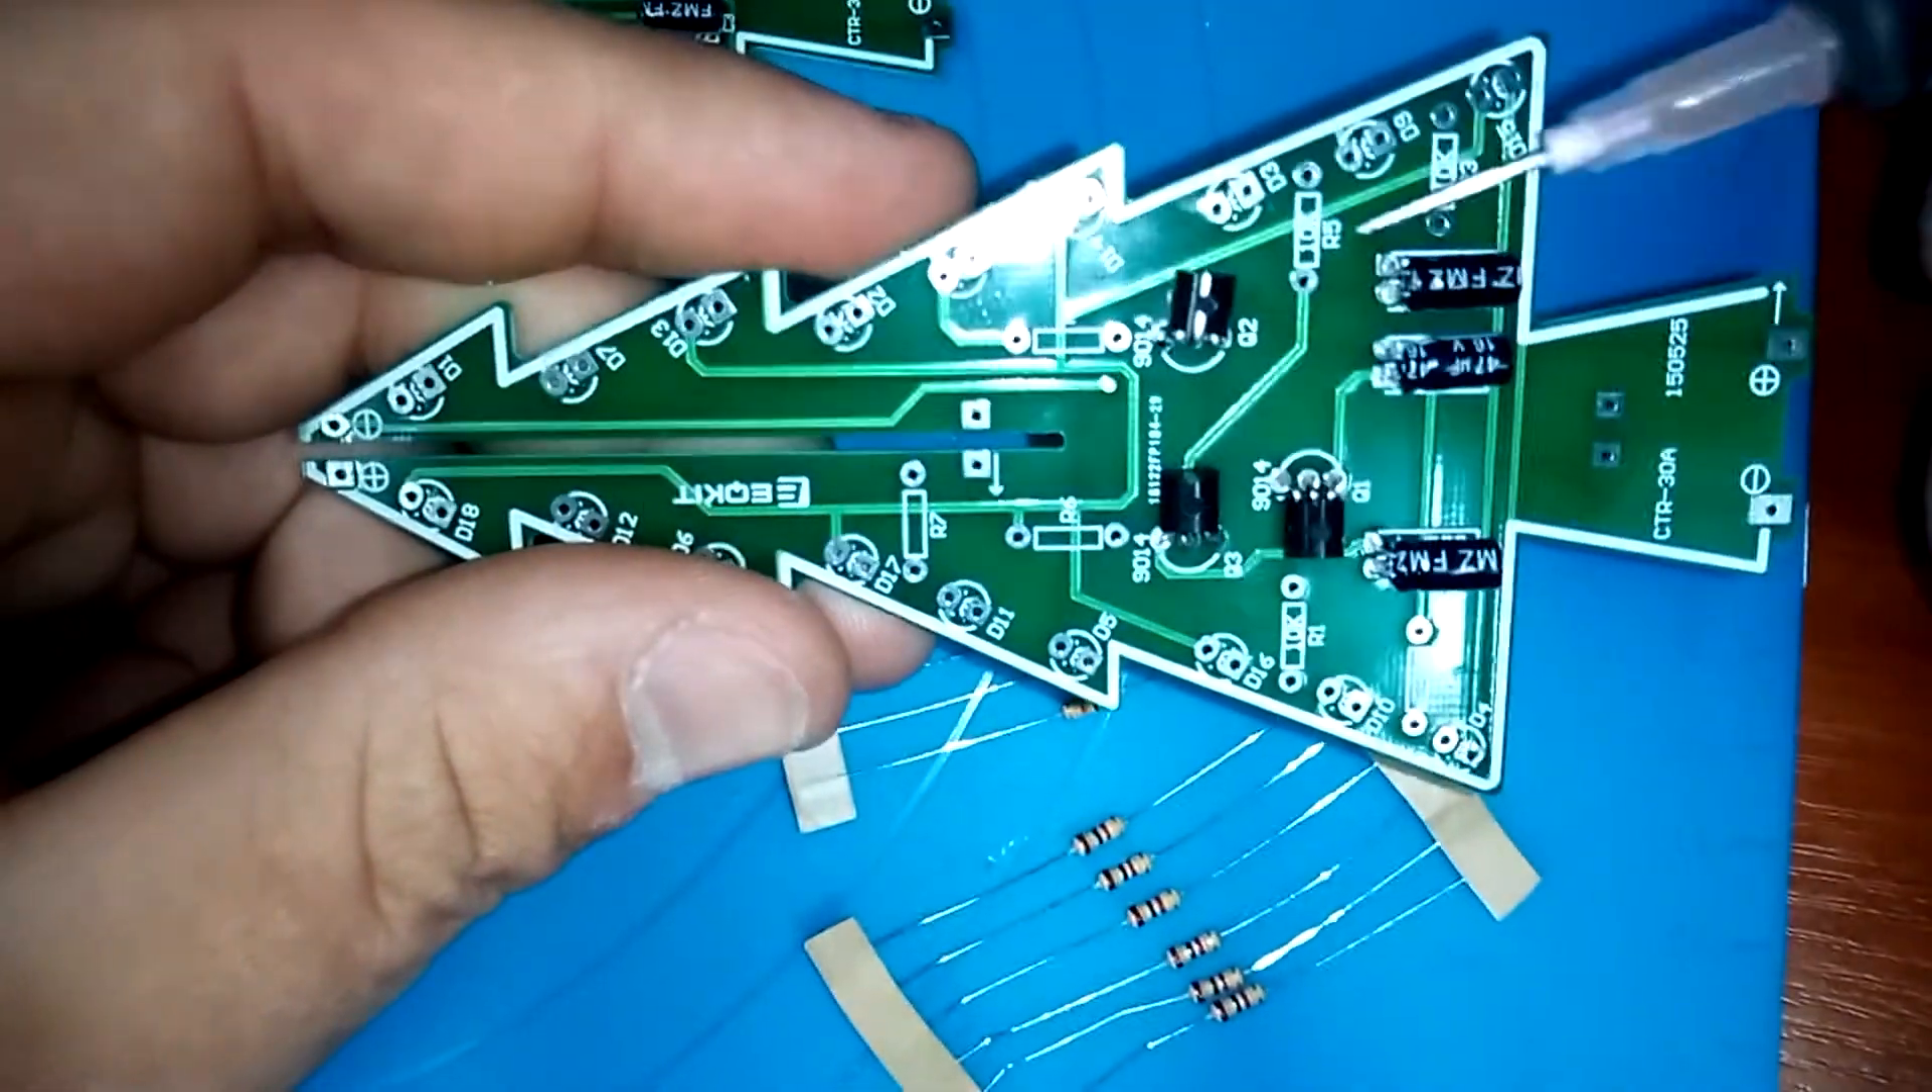Транзисторы с конденсаторами установлены. Осталось сопротивление.